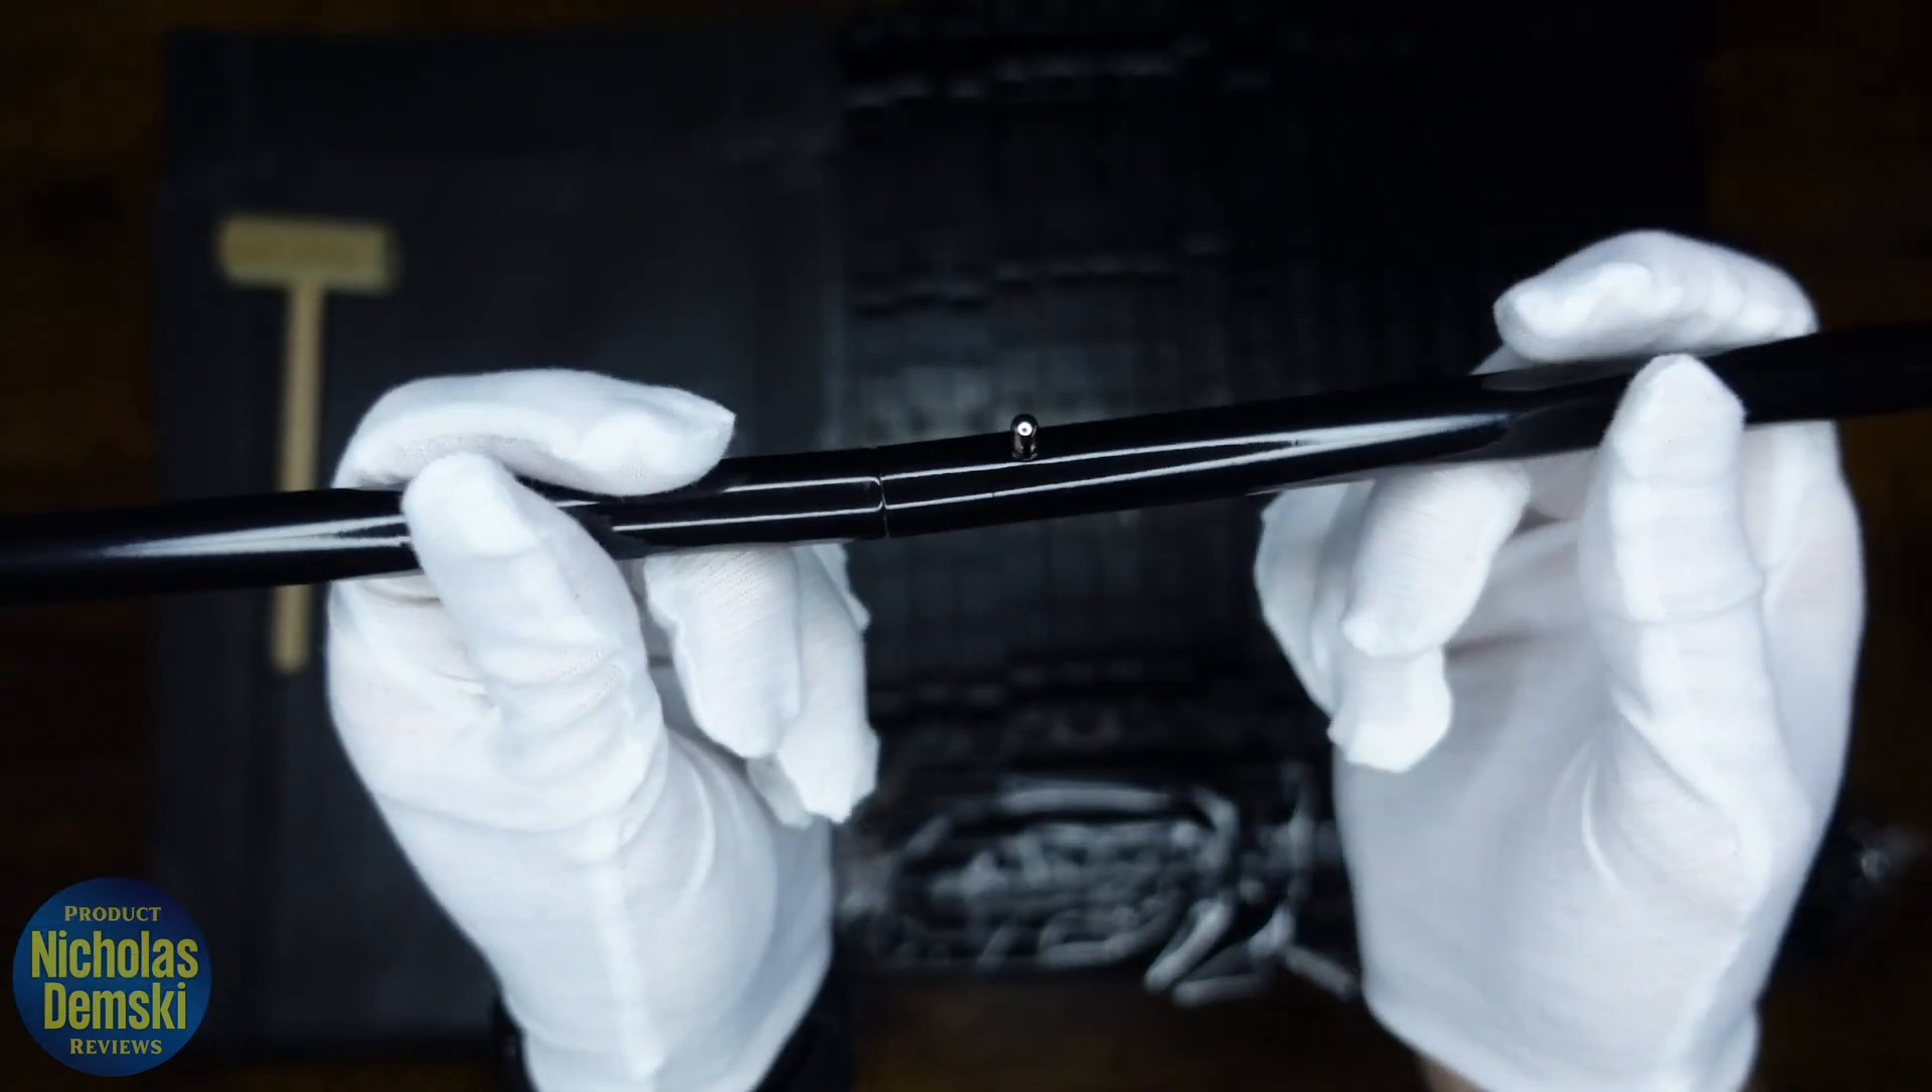Now we have one long rod combined.